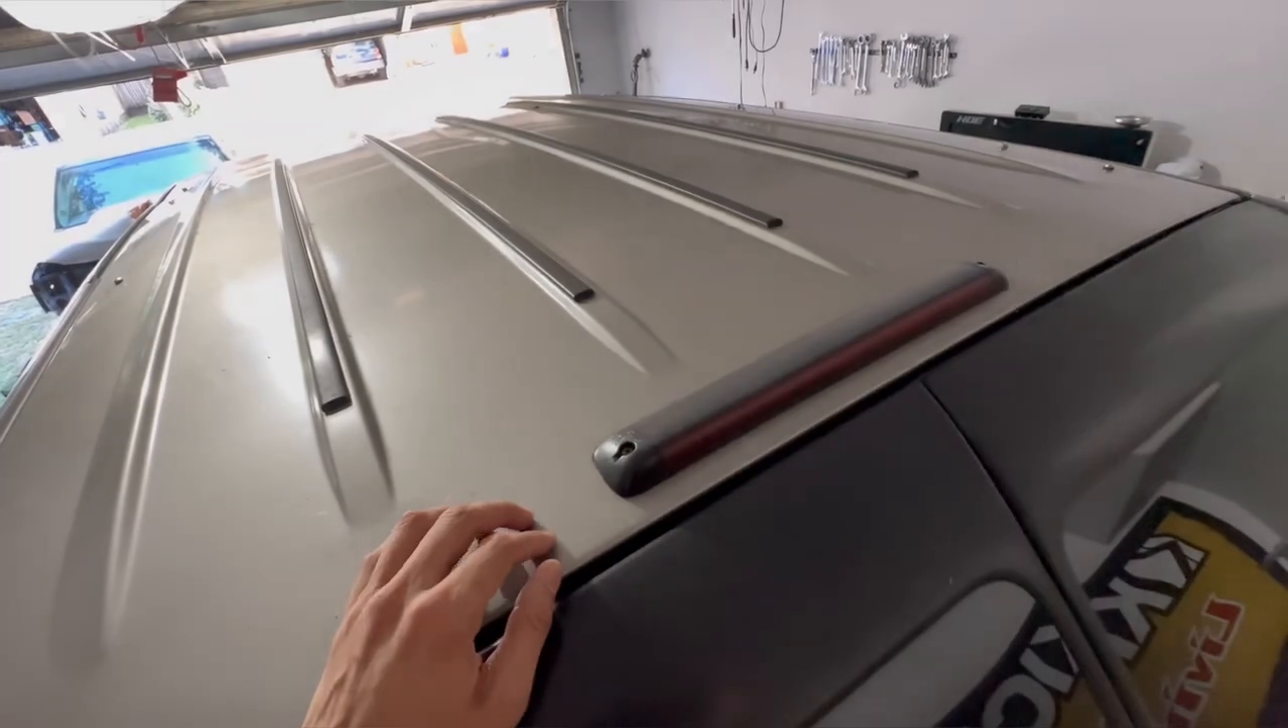And the brake light i'll just leave here for now but later on i do want to take it off because it's kind of small and i don't like these too much but you know that's fine now.